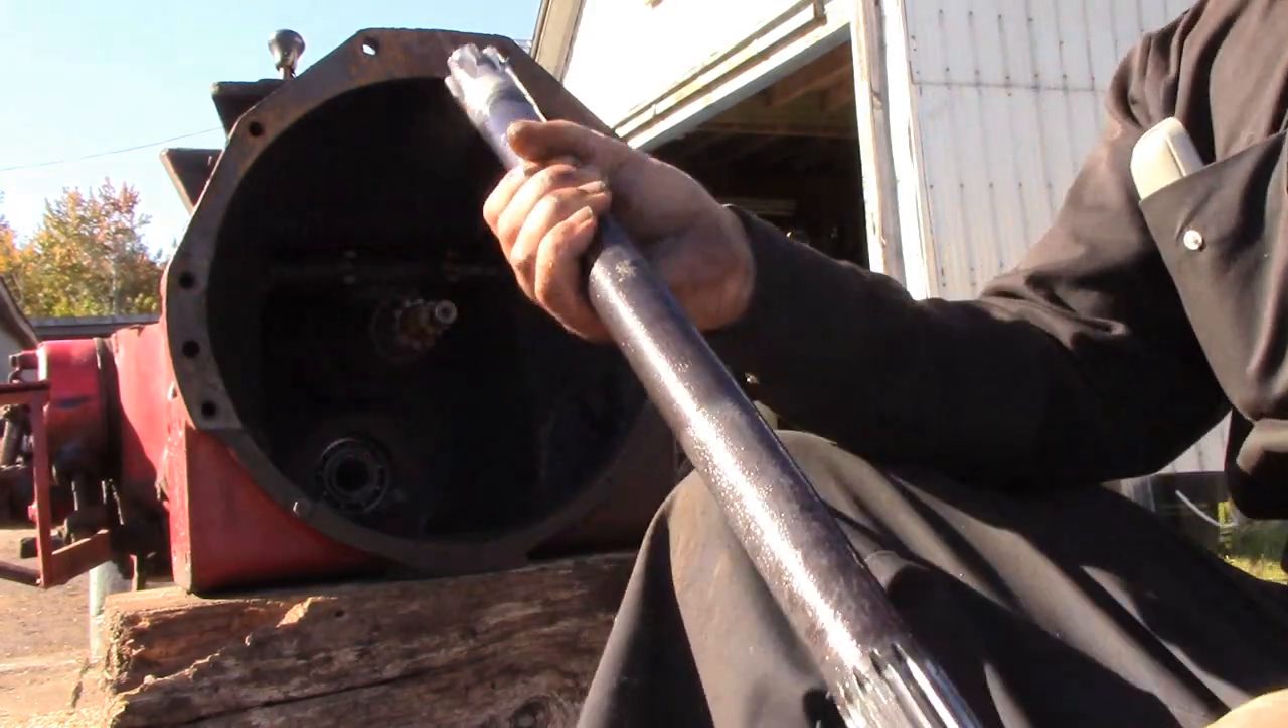There we have our PTO shaft removed from the tractor.